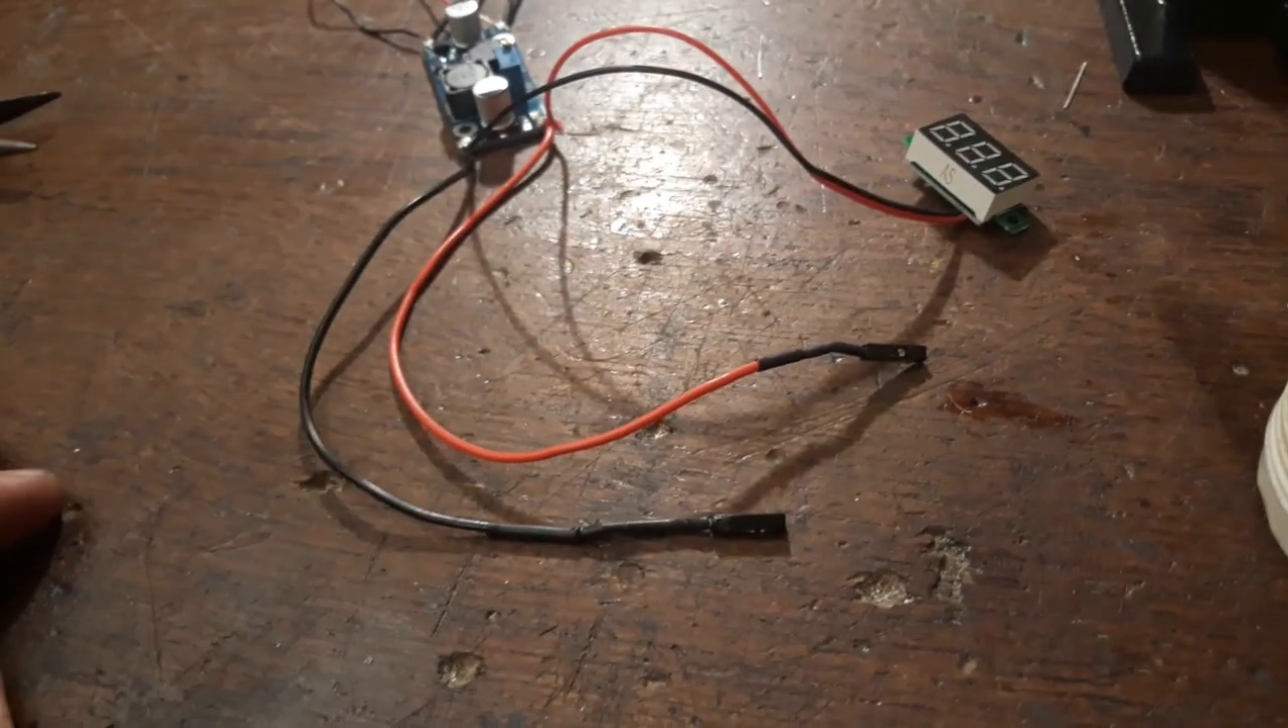I've just soldered on some female cable ends from breadboards.